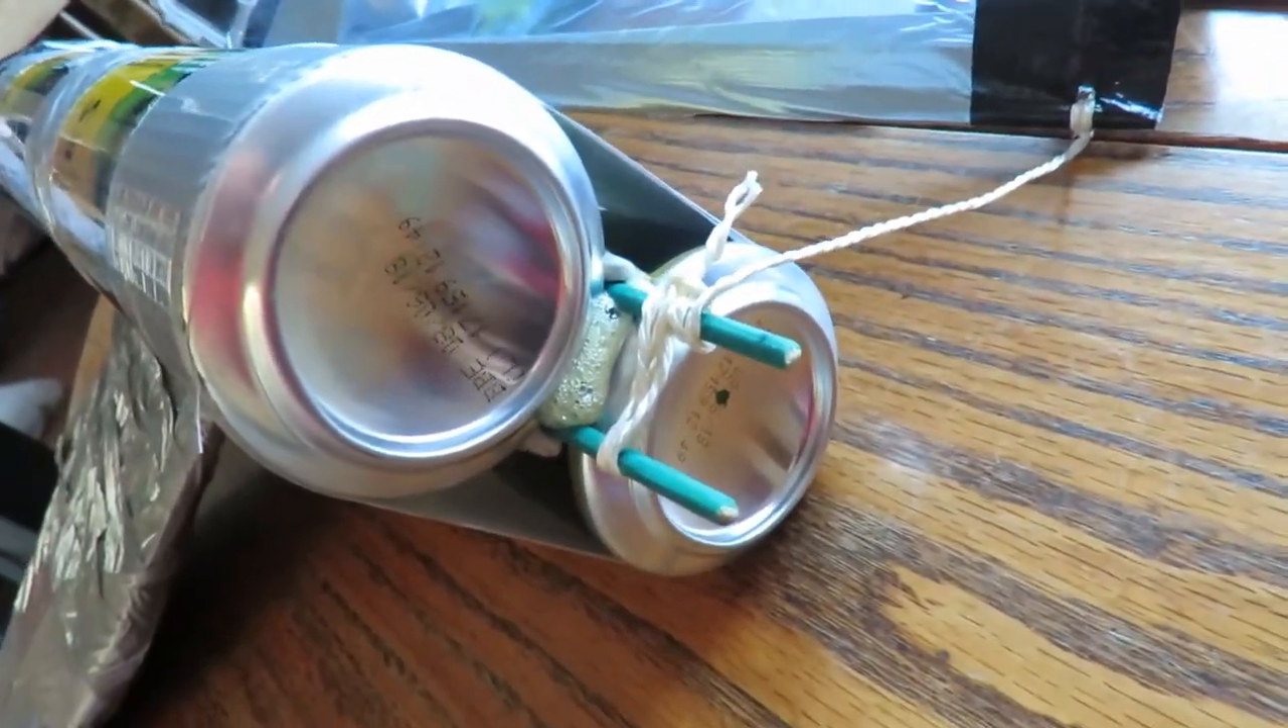I've glued two bits of cane in the middle there, so we can figure eight that bit of string around it to tension it.